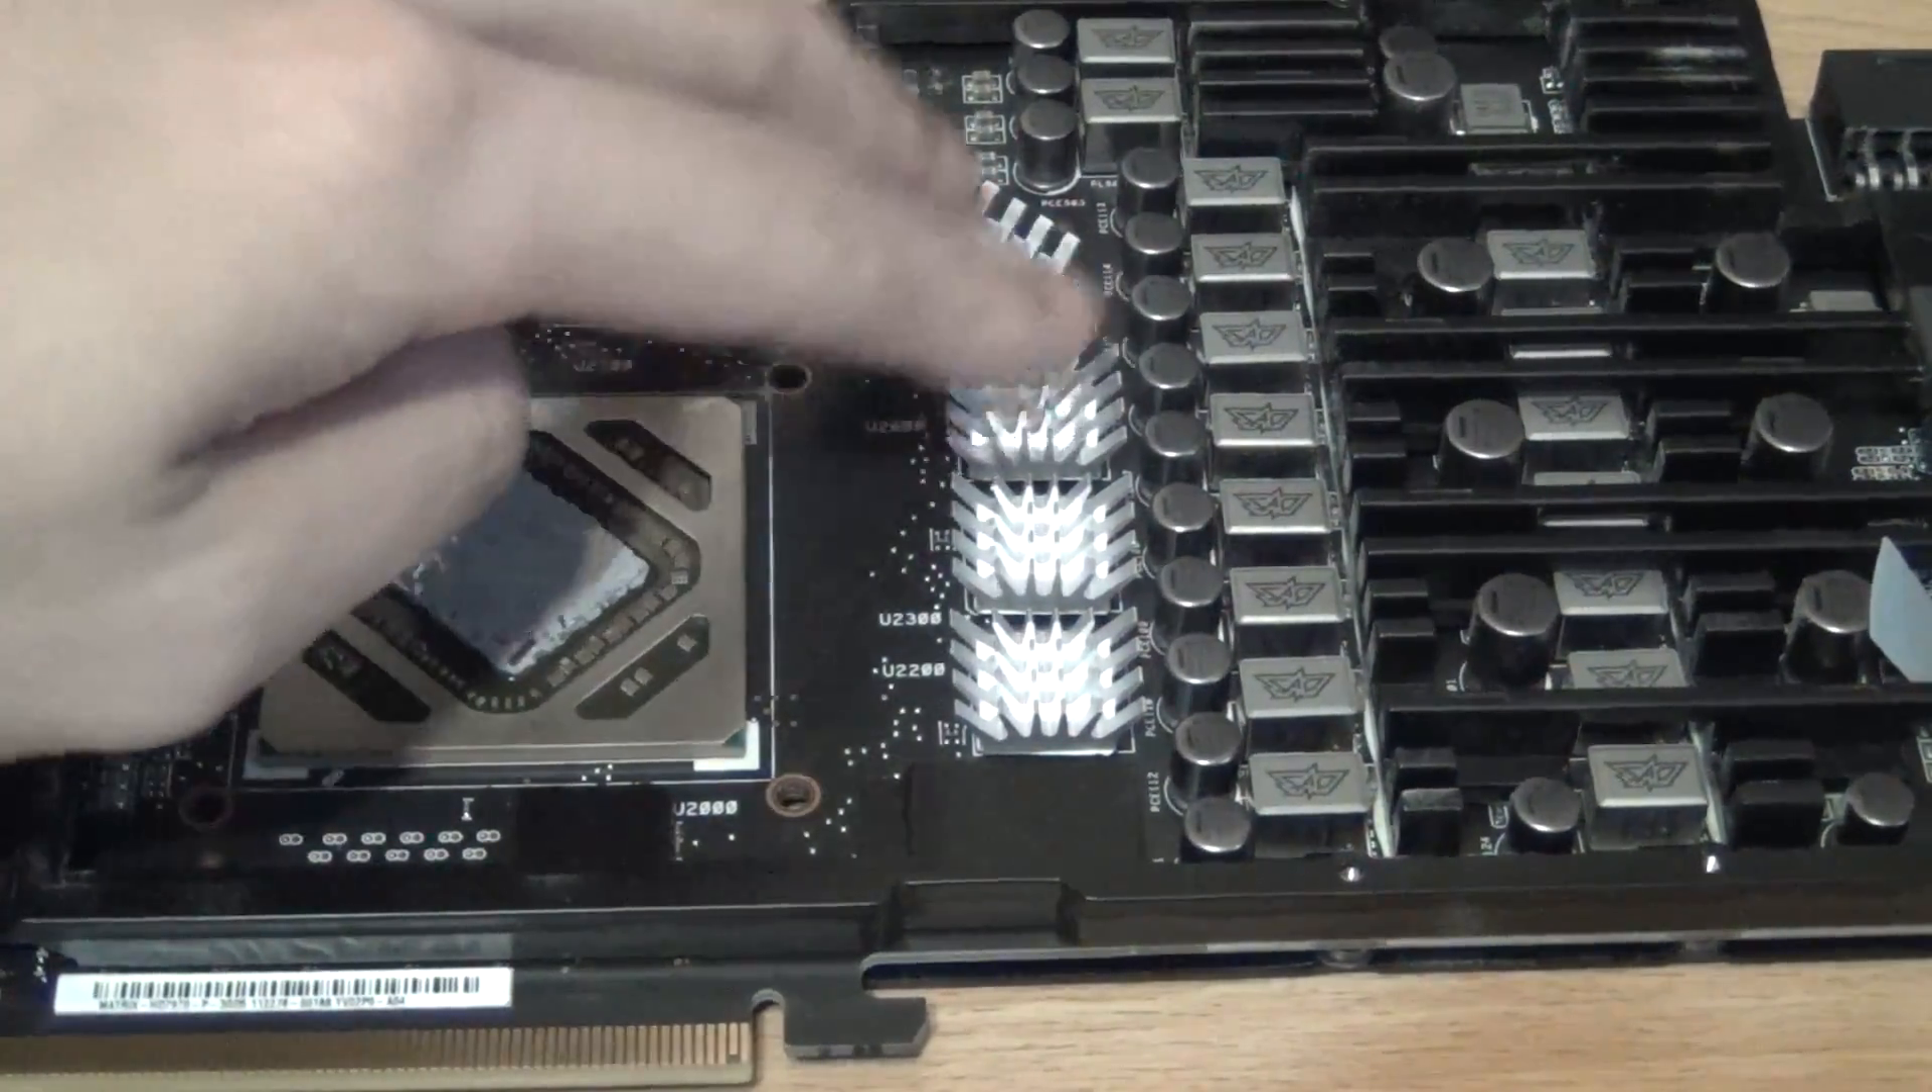You can see I added those four covers right there.